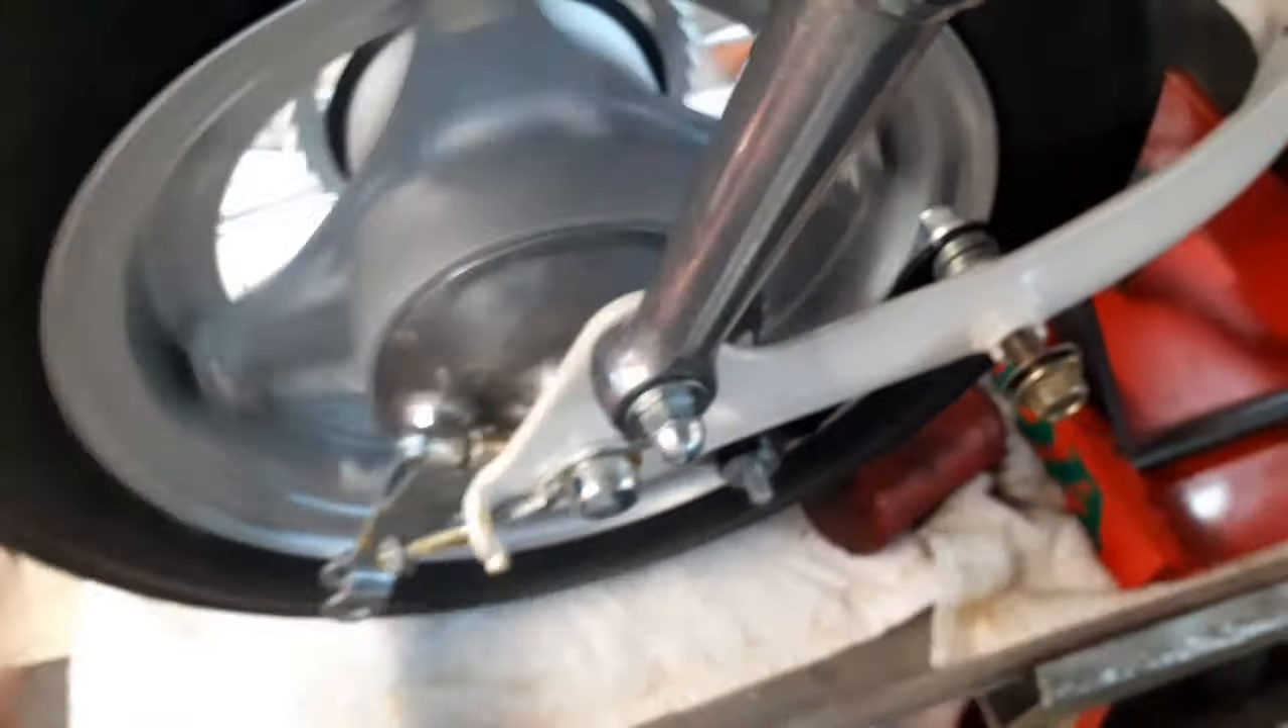The back wheels on now.